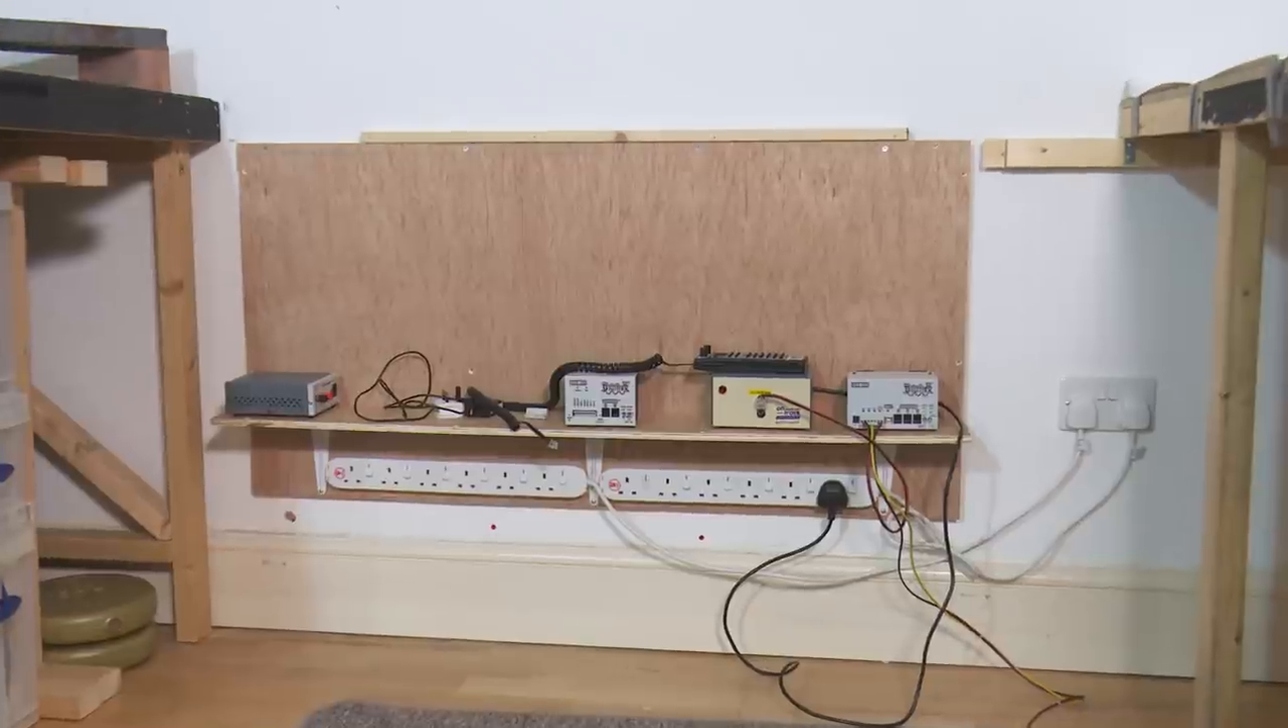Time's now moved on and I've fitted both of the six -way extension leads underneath the shelf.